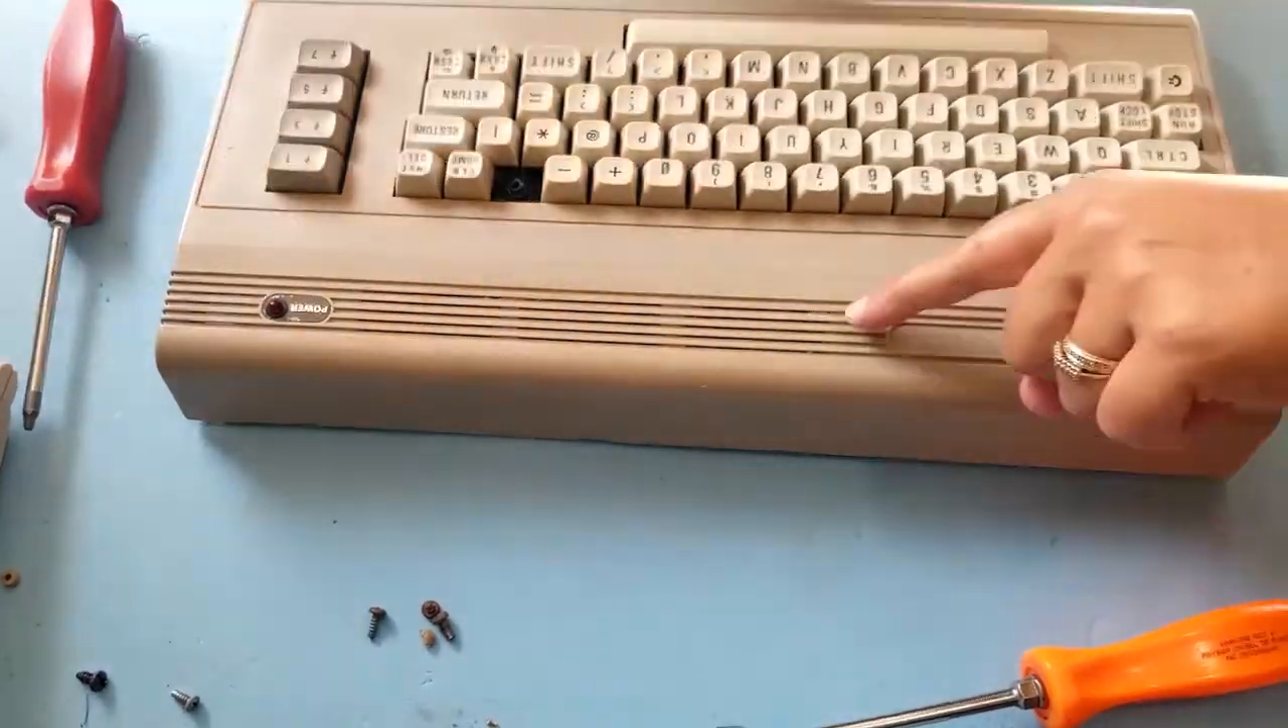Case turned out, uh, pretty nice. I know that one keycap is still missing.